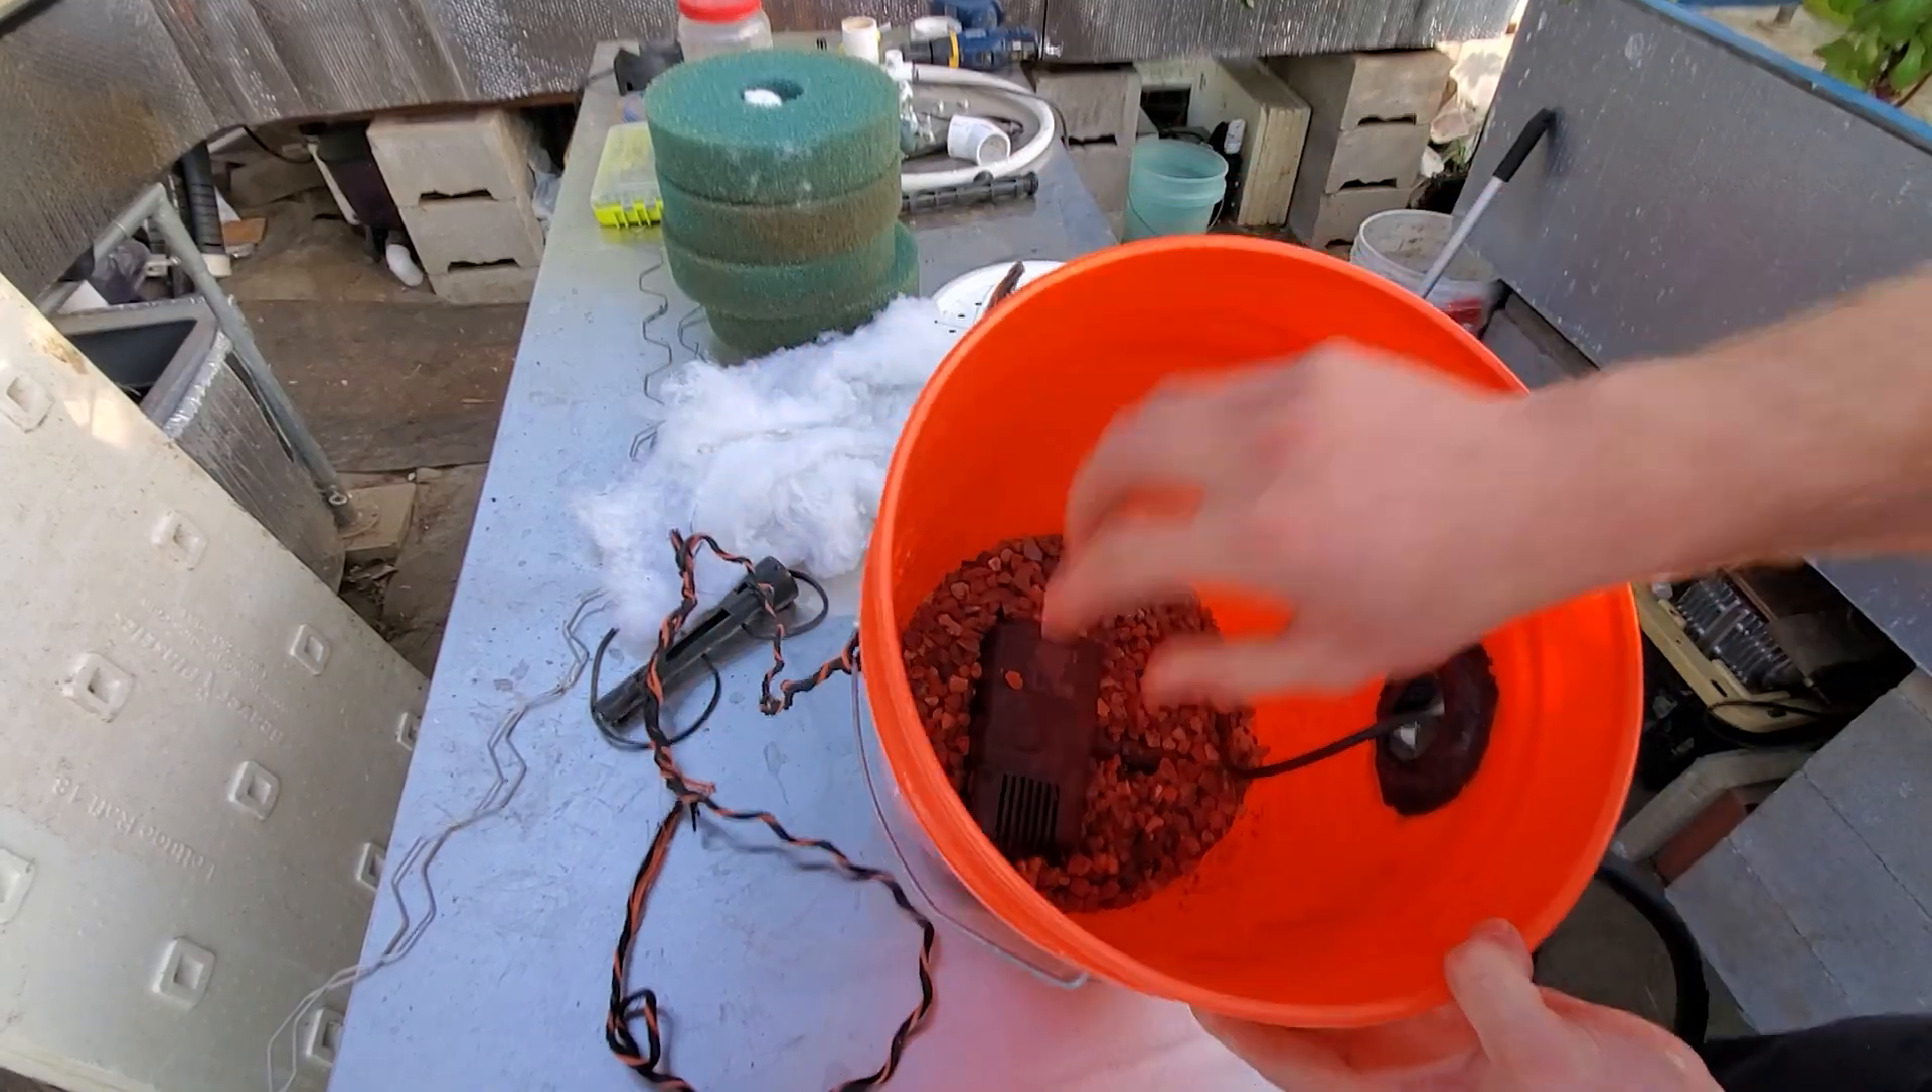So there we have that lava rock, nice and covered at the bottom, pump sitting right there.